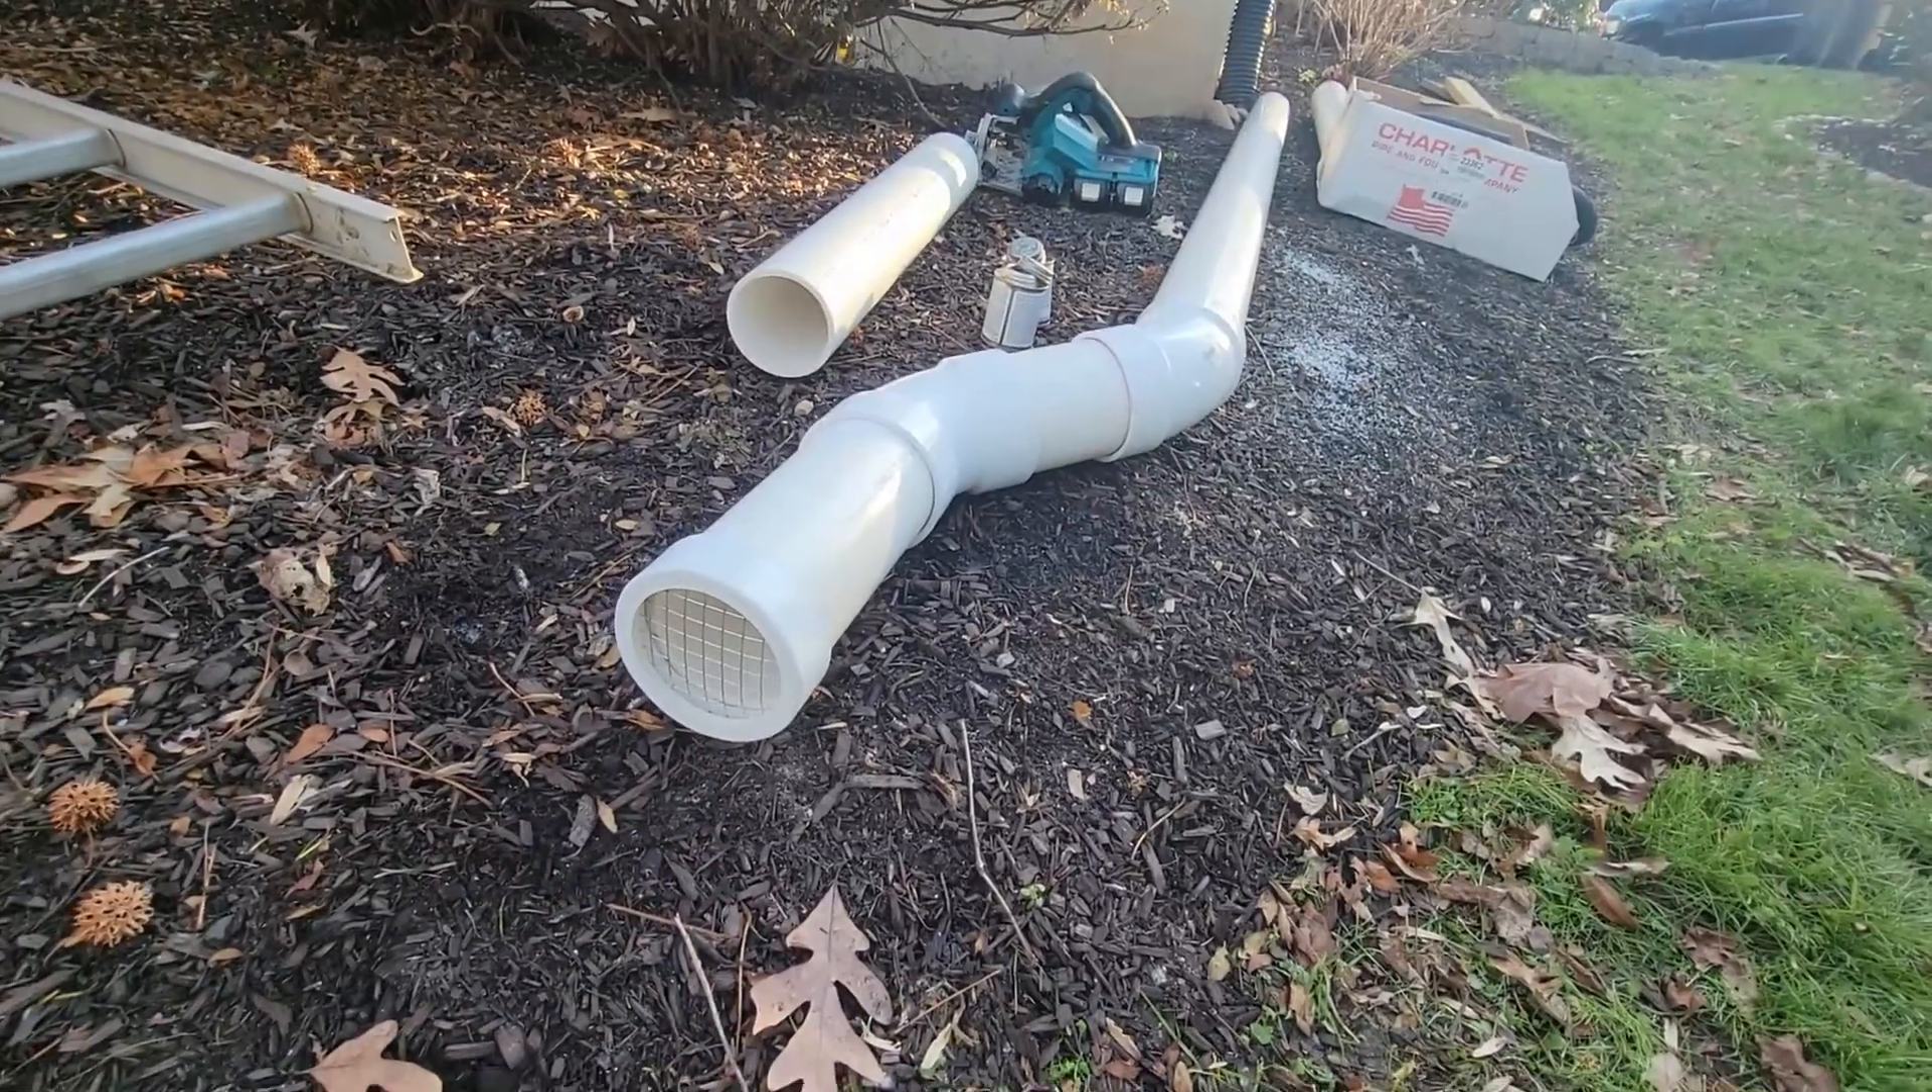So I fully assembled the top part. You have your screen here that stops debris and animals, a critter screen from going down the pipe.